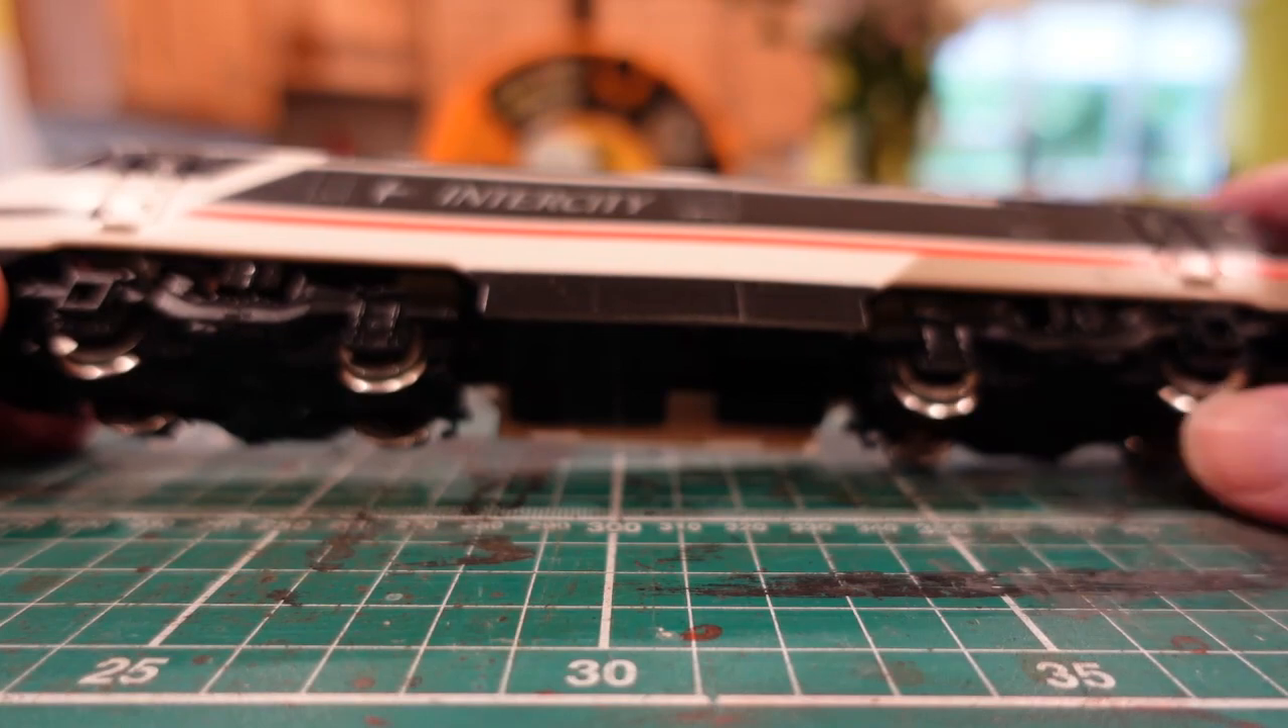There we can see, the body's back on again.